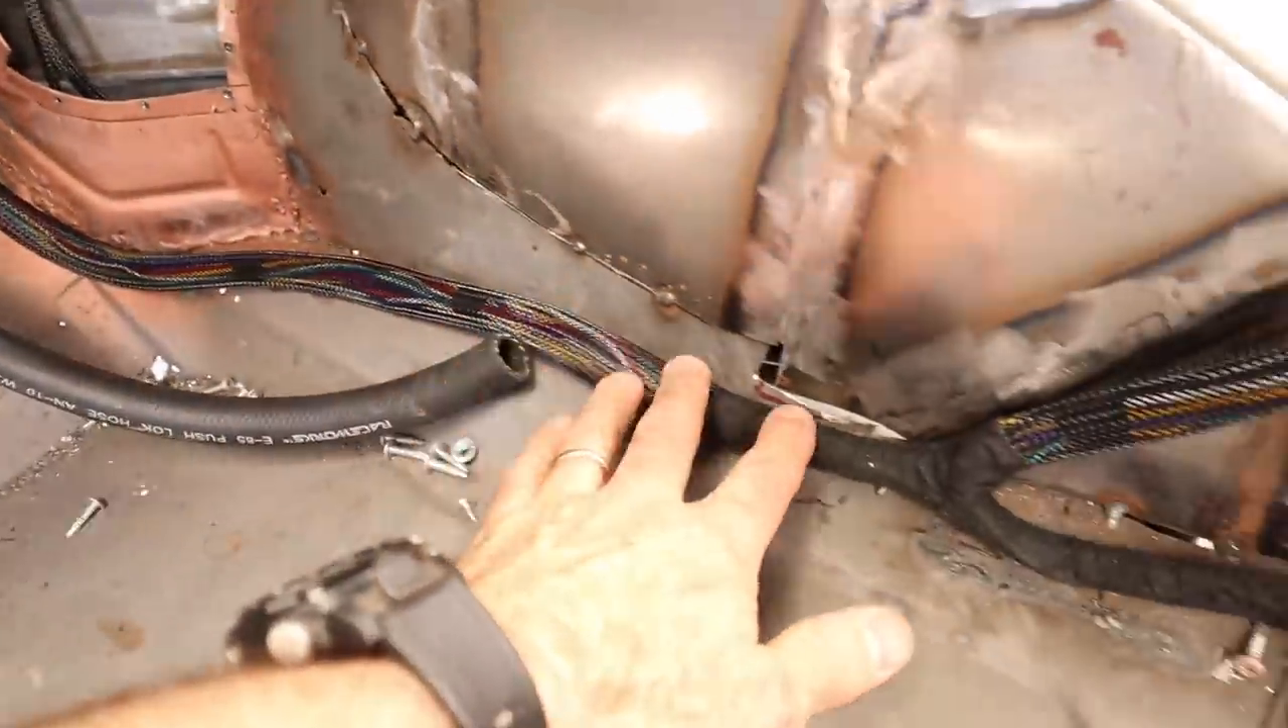So we have, I've still got to put some clips to hold everything in, but we have our main harness going through the center with all the wires going up to the switches that will be in the middle of the car.